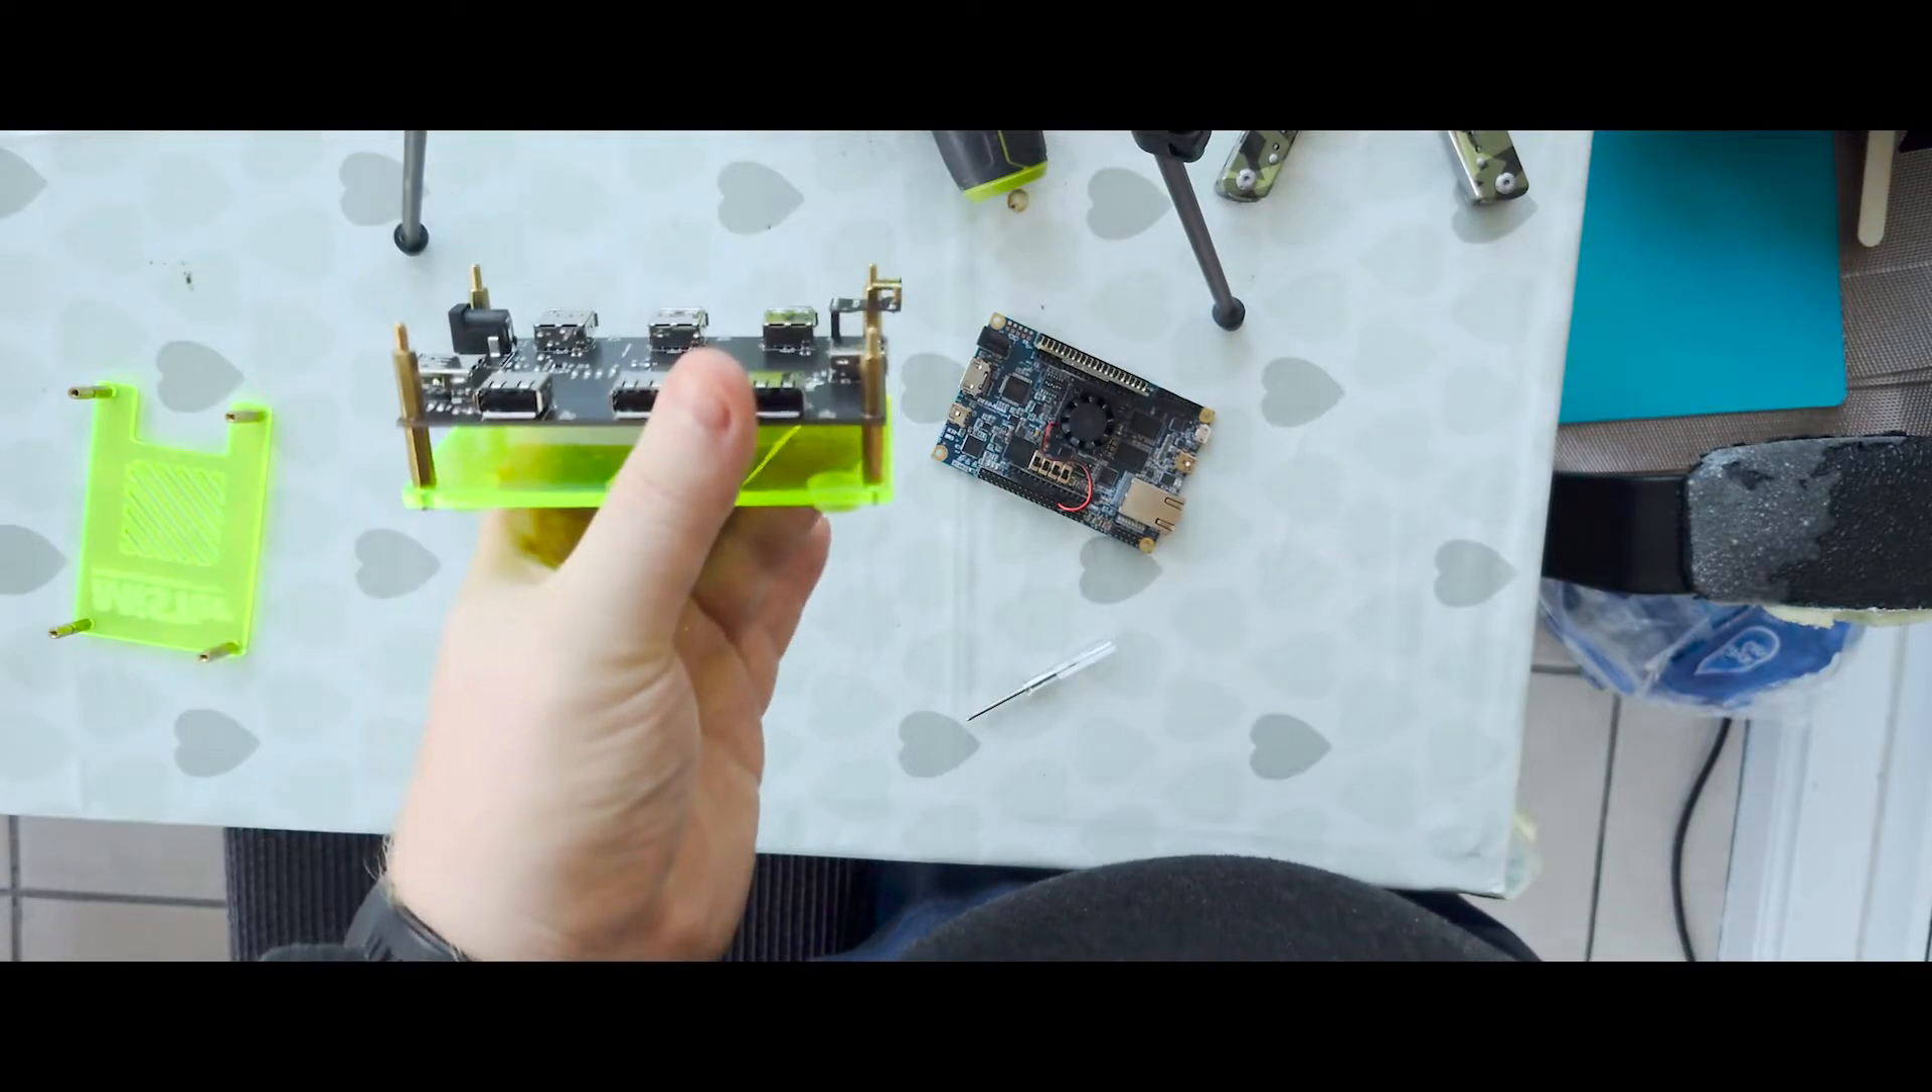So, that's the hub now attached to the bottom plate.